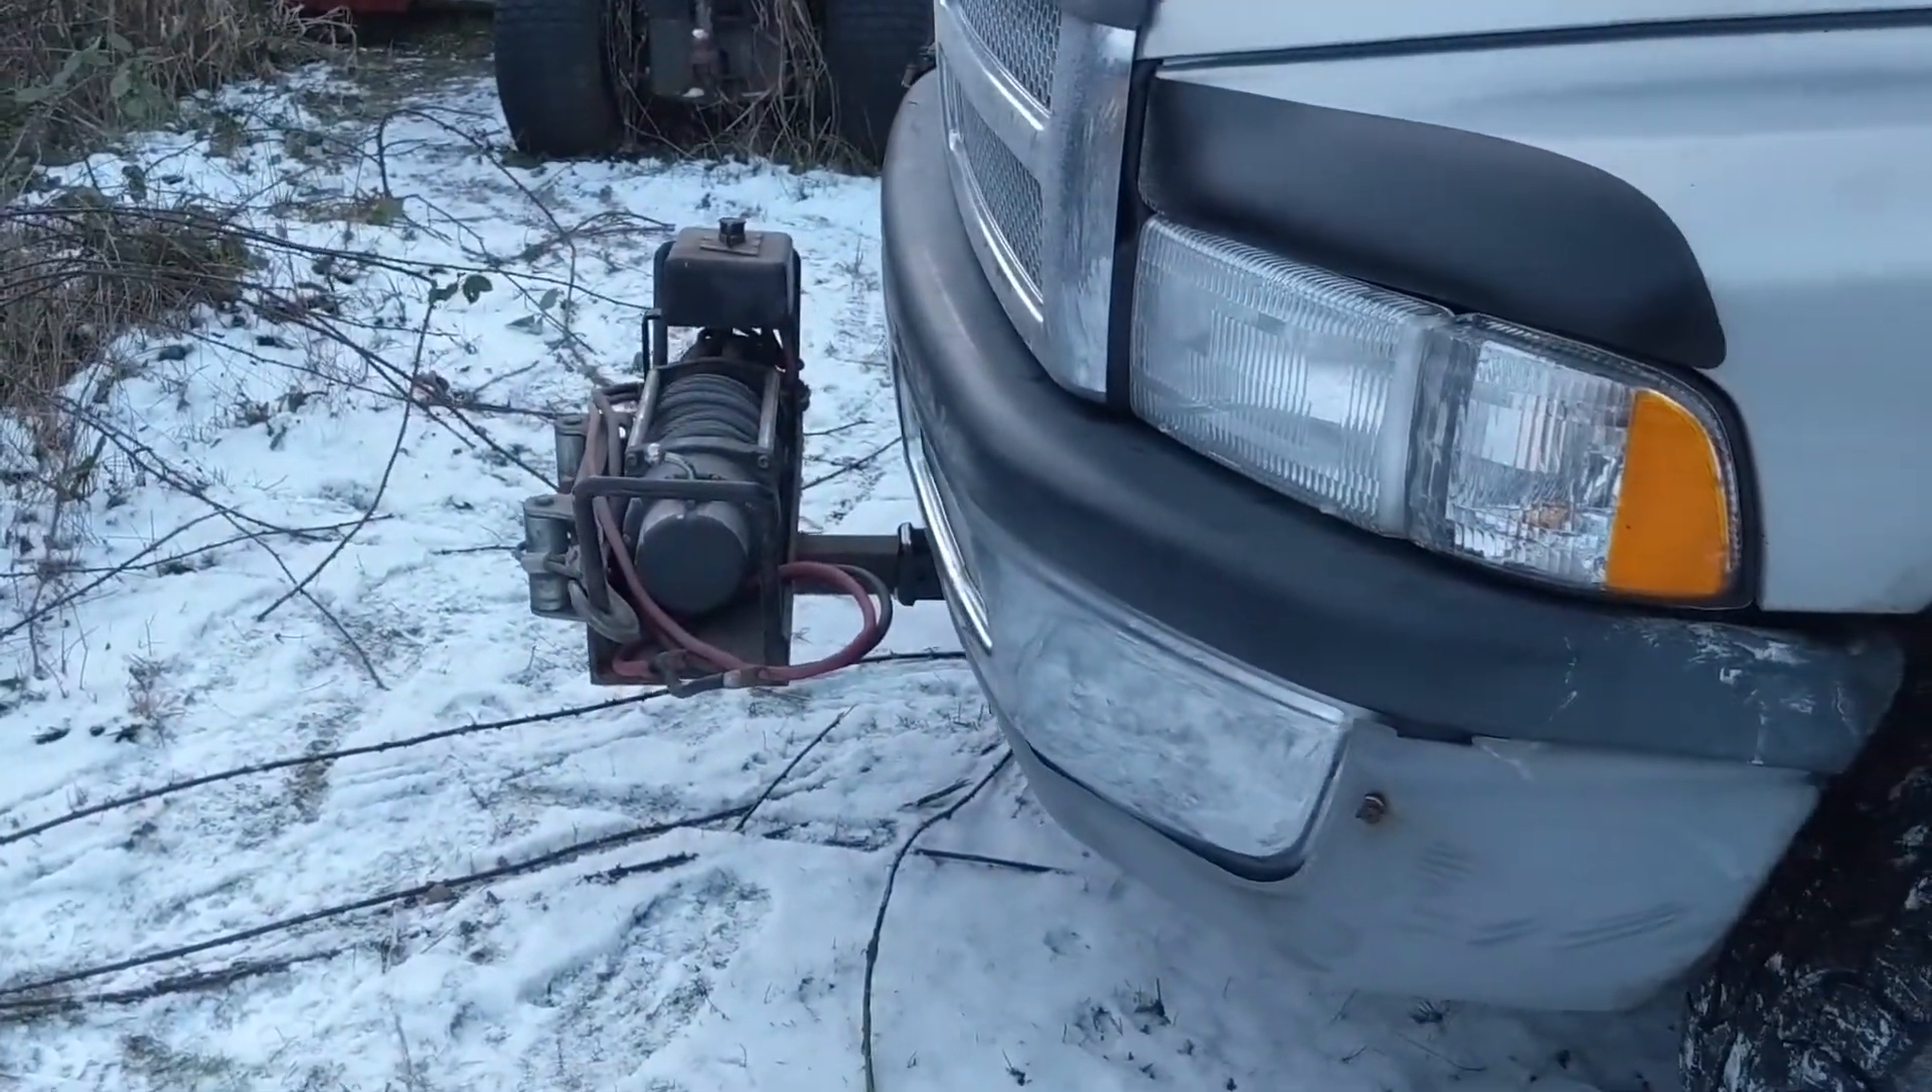That's how the um the winch sits on the front of the truck like that um you can see it sticks way too far forward.